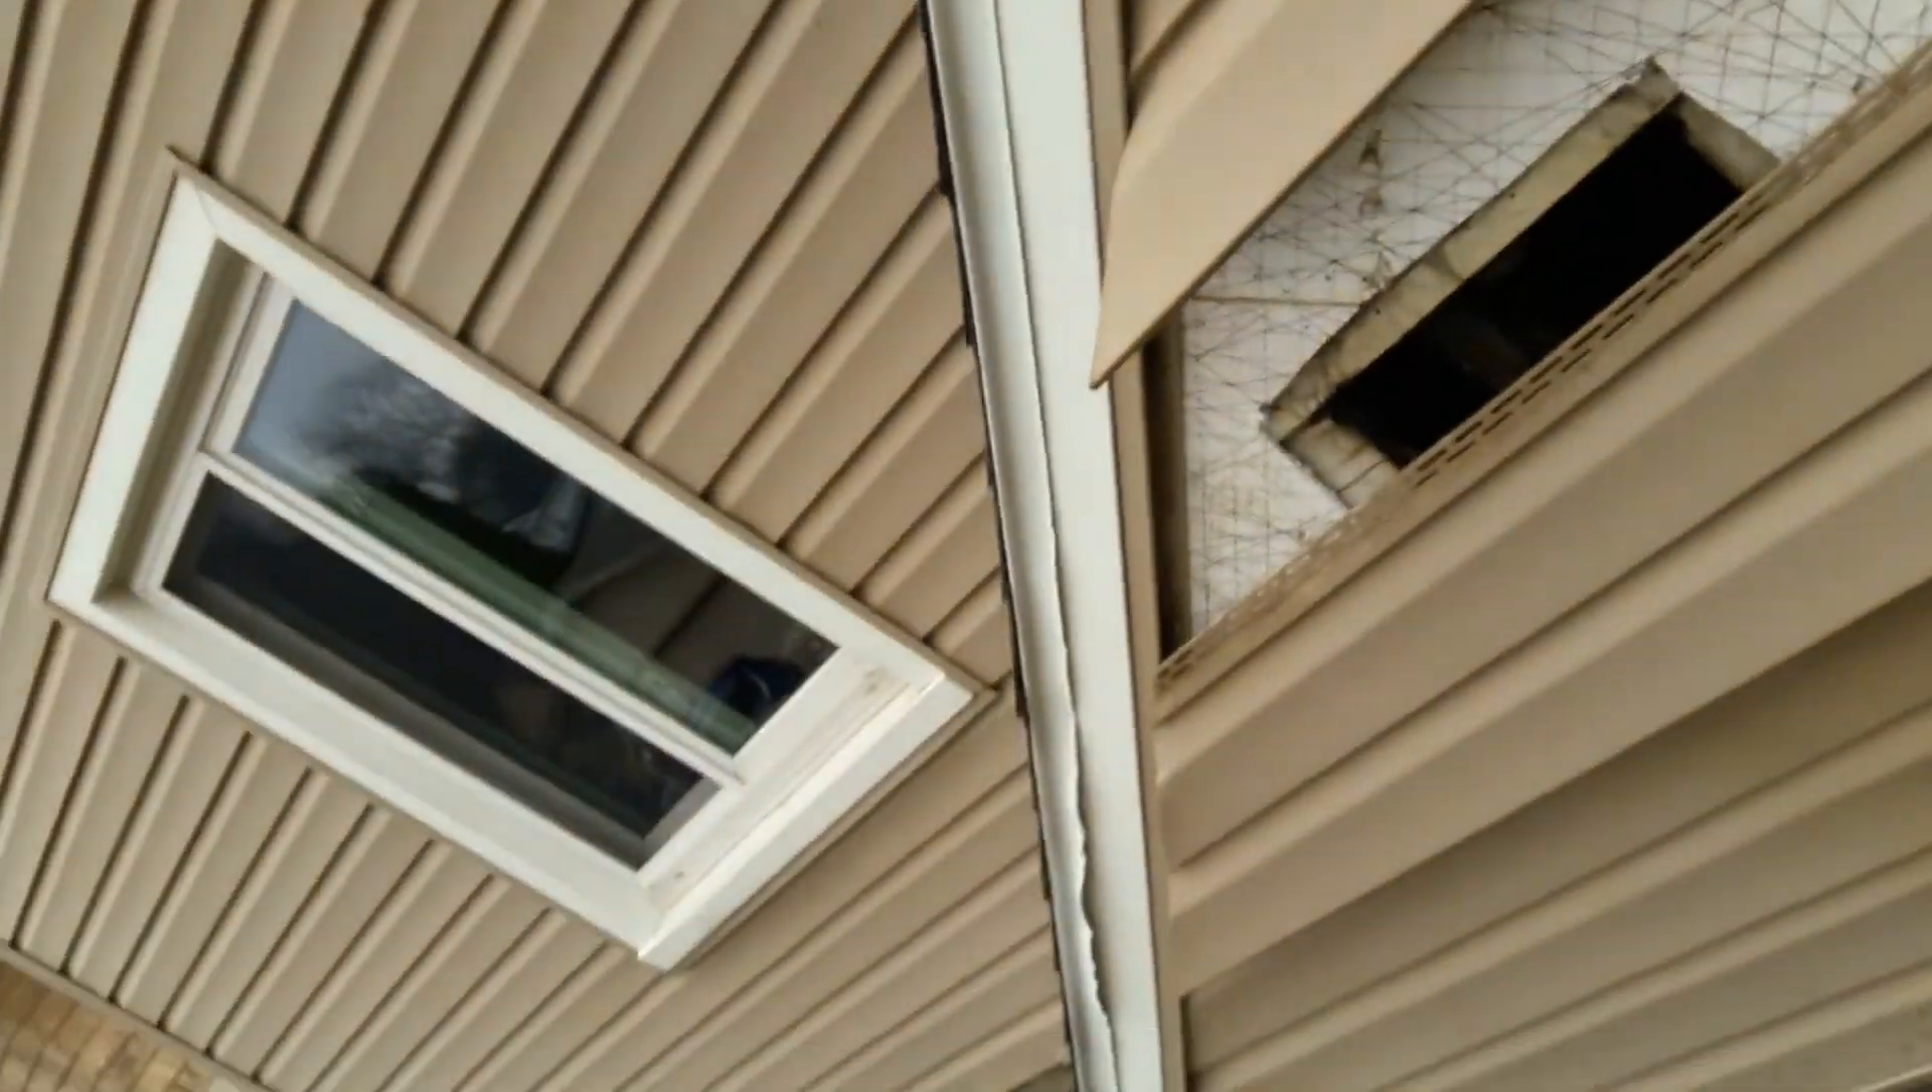I took this piece of siding off of right here.